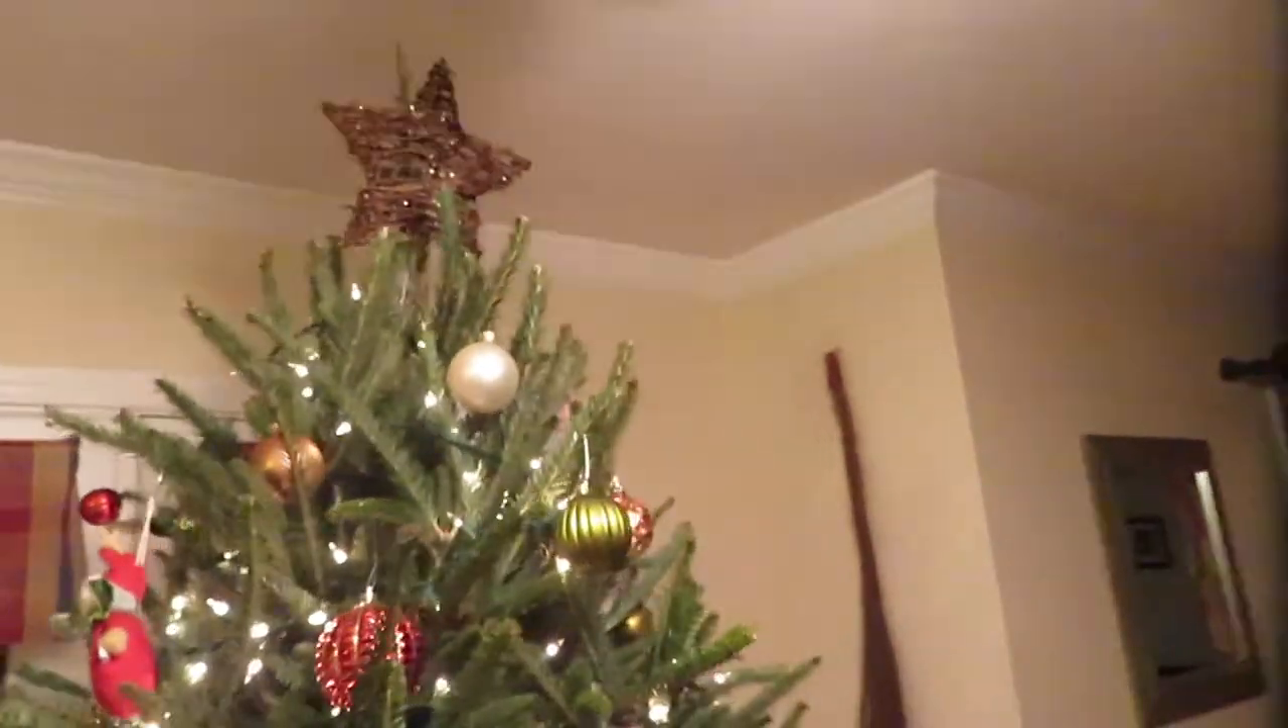And our star is a little crooked.